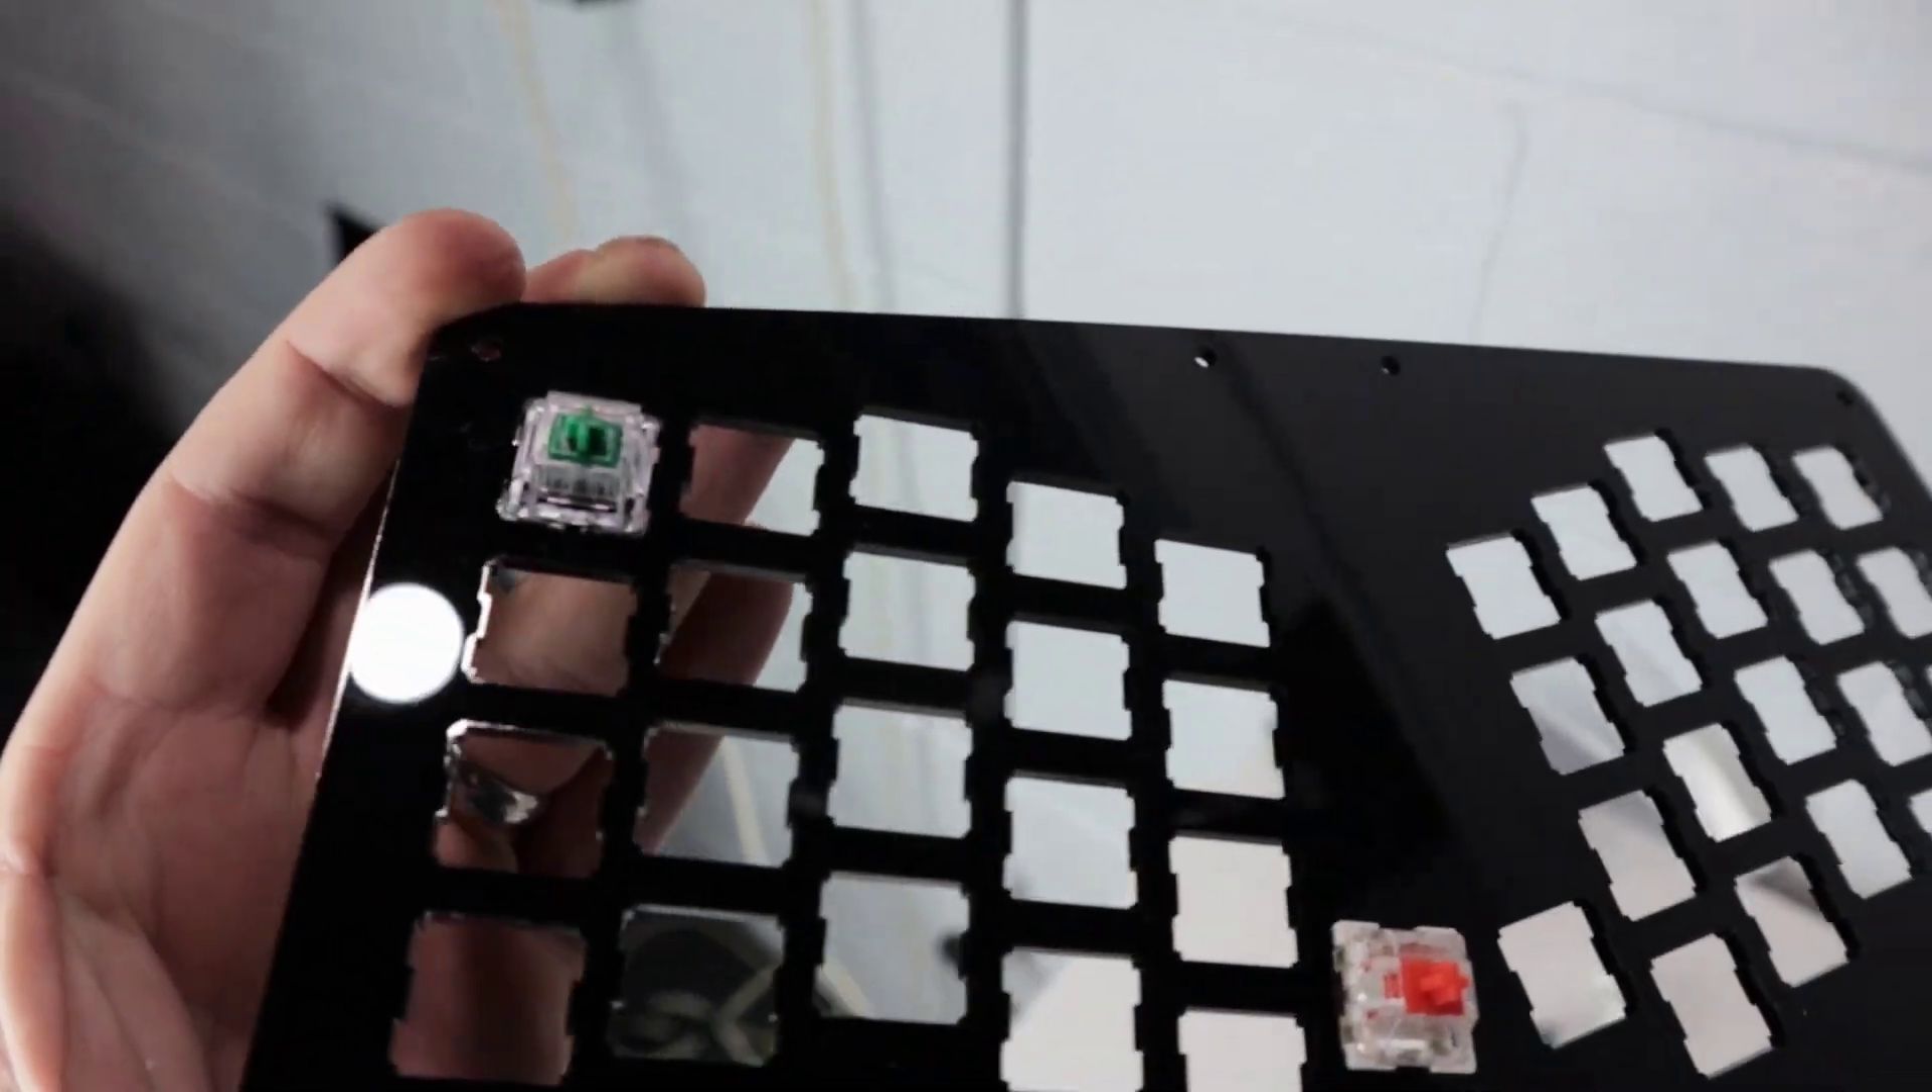So the switches fit in here pretty good. That's the one thing I was kind of worried about was if they would fit and they seem to fit really well.